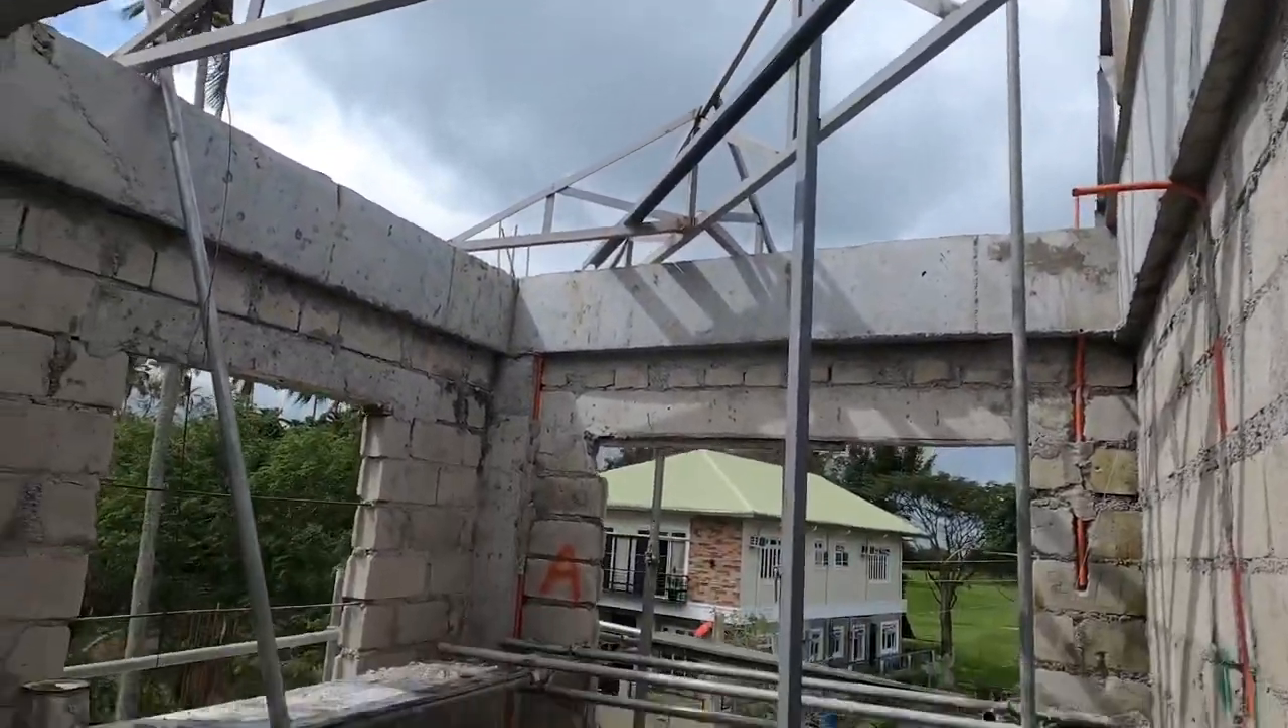They've got the roof structures already in place here.